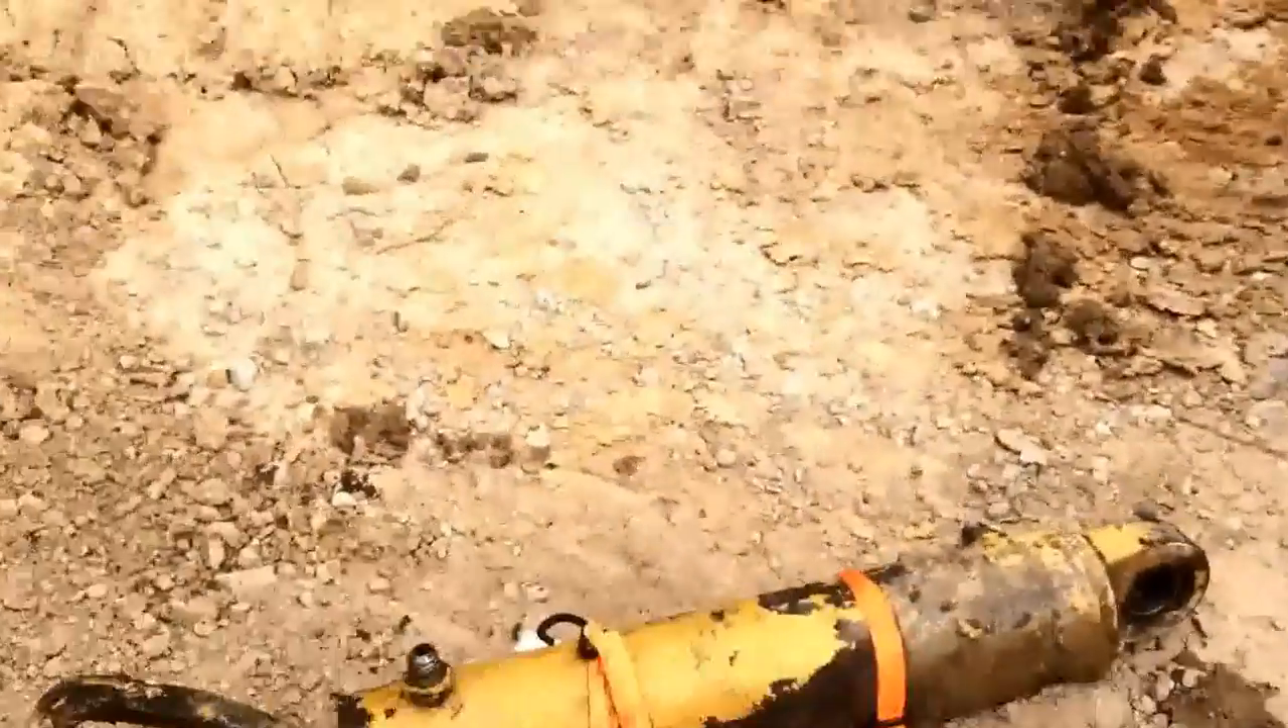You see I've got the orange straps on the cylinder.